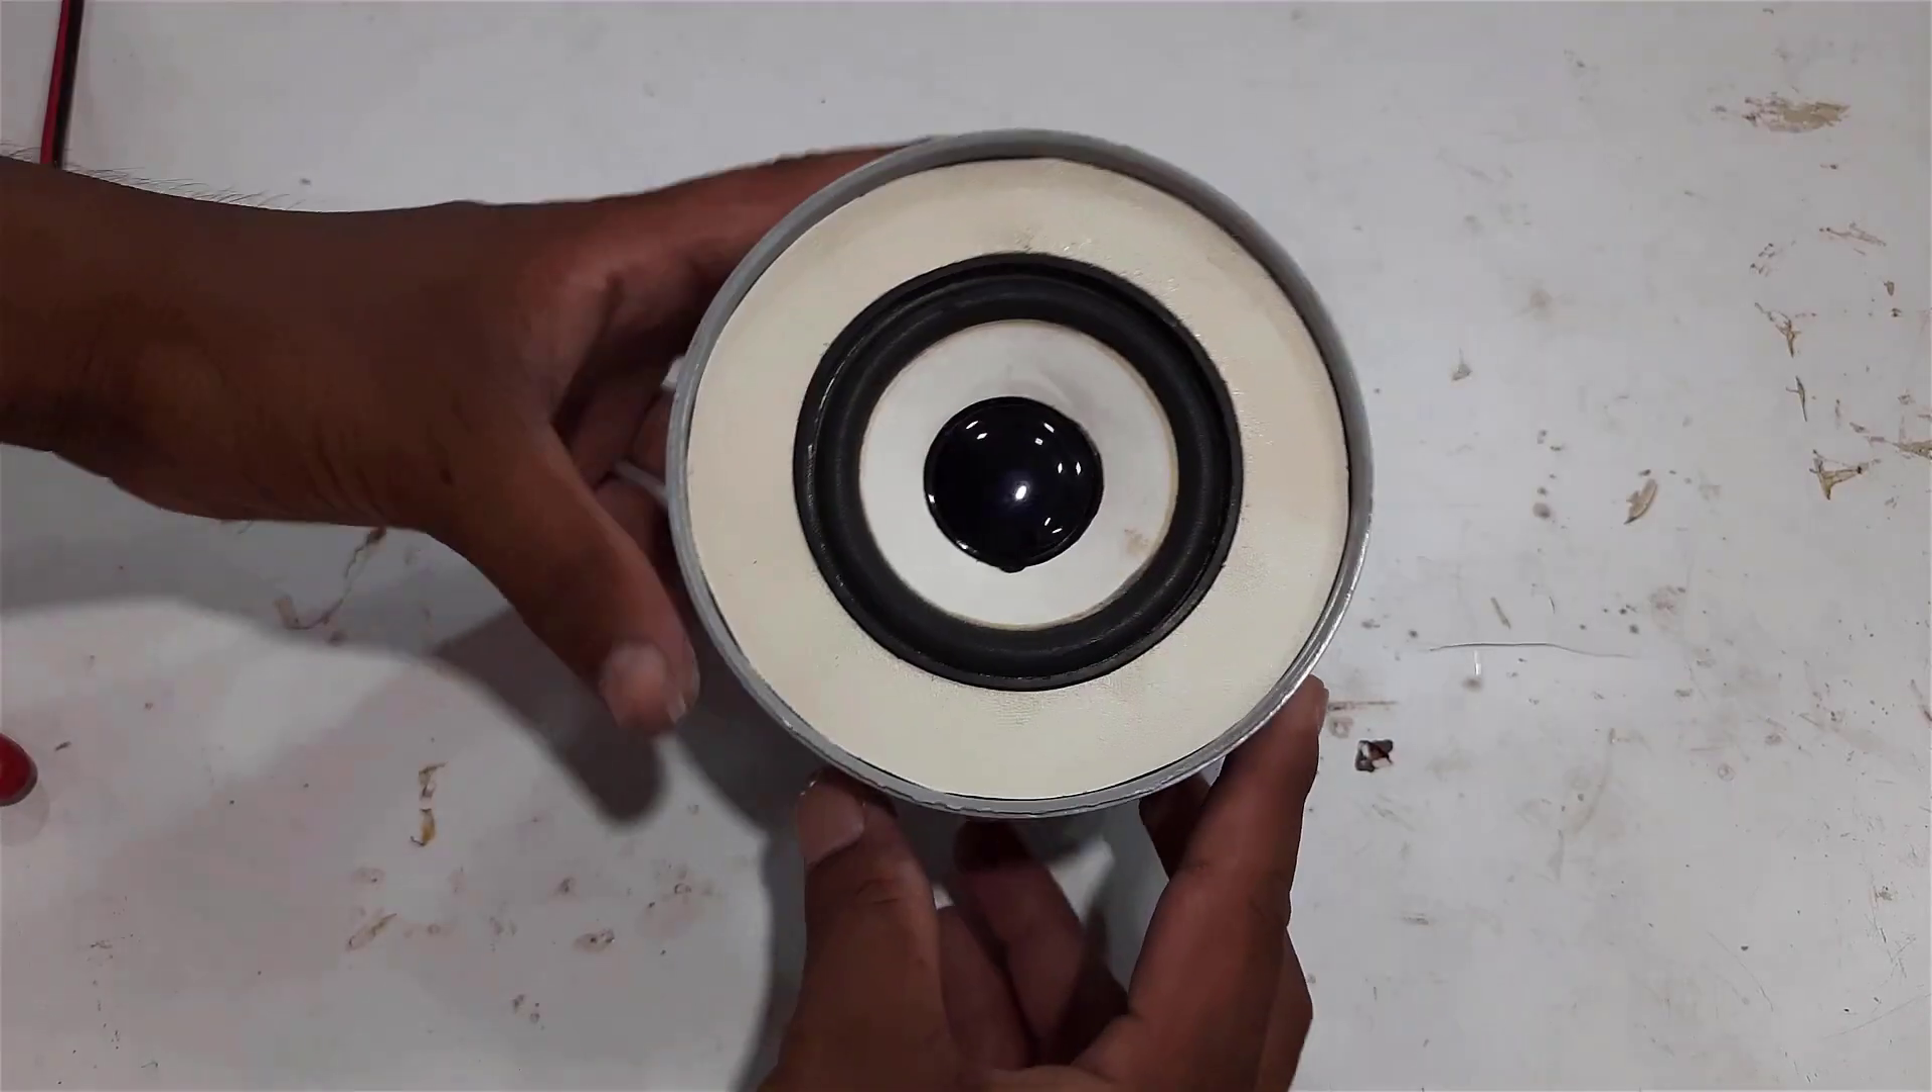देख सकते हैं इस speaker को भी मैंने अच्छी तरीके से यहाँ पर लगा दिया है।